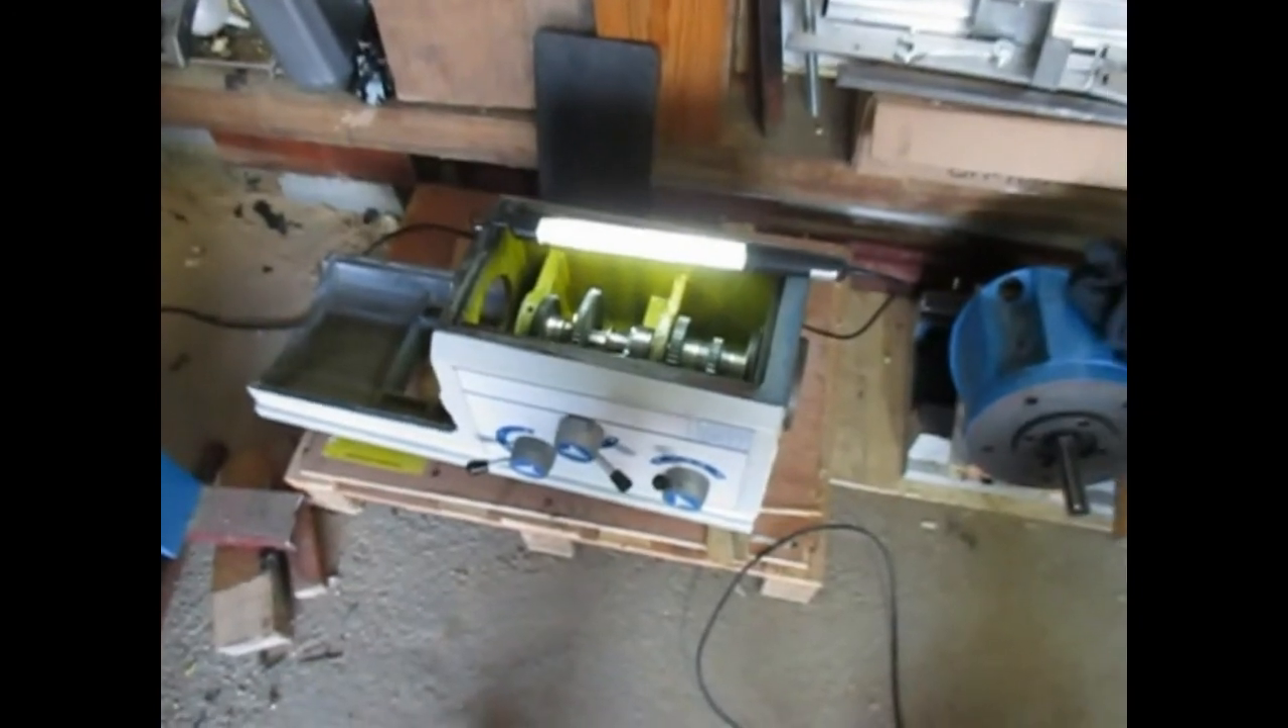Now we can look at the overarm gearbox I've taken the top off and put a light there.